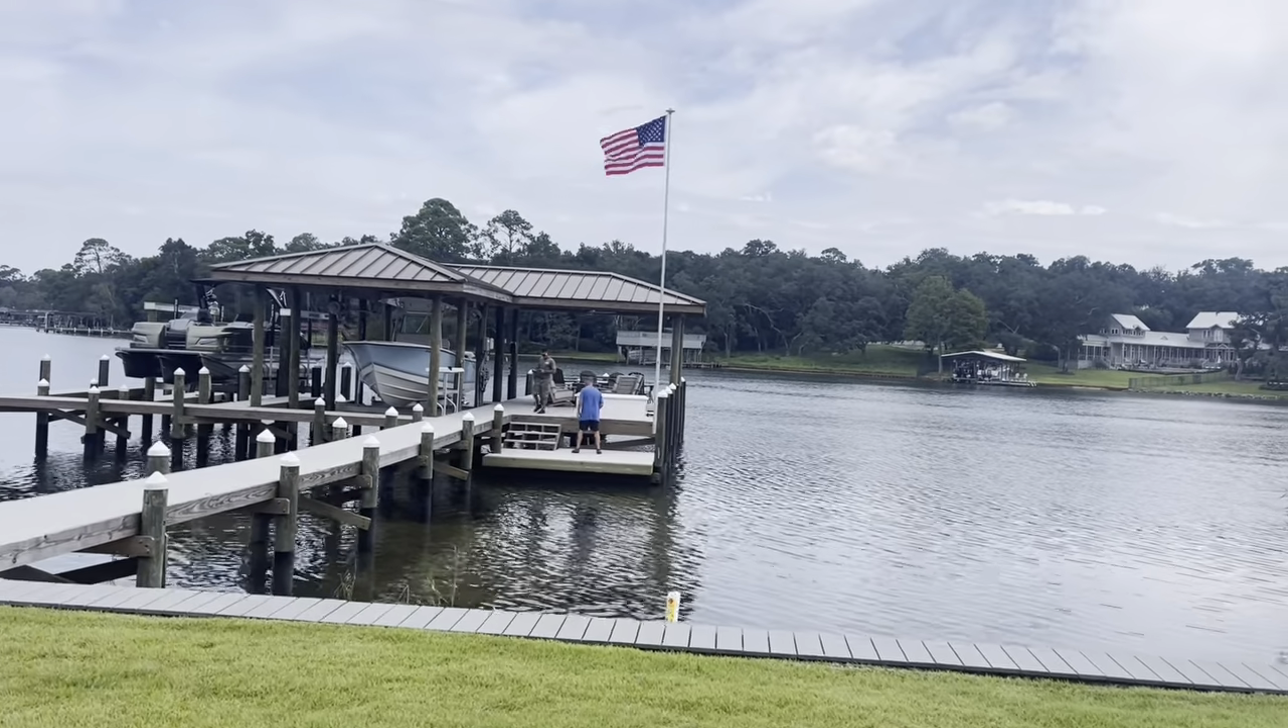Hey, got the flagpole mounted. Looks good.